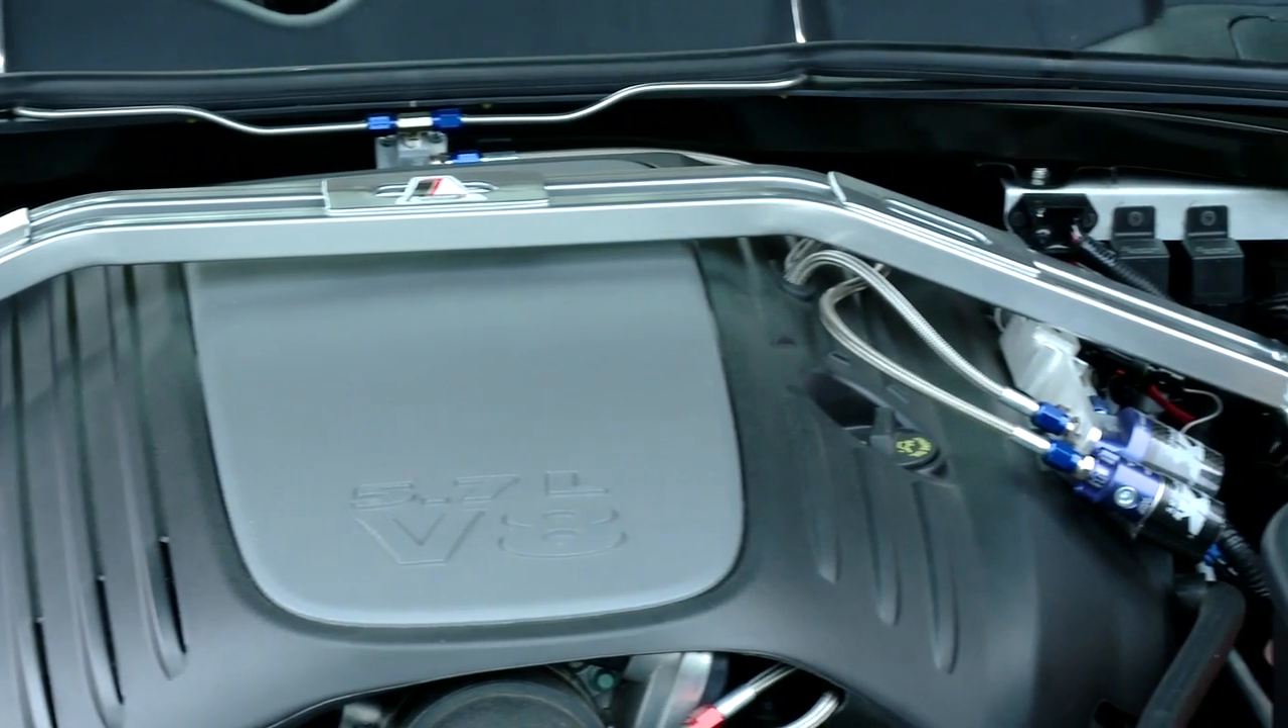There's your 2010 Challenger strut tower brace installed 15 minutes start to finish.